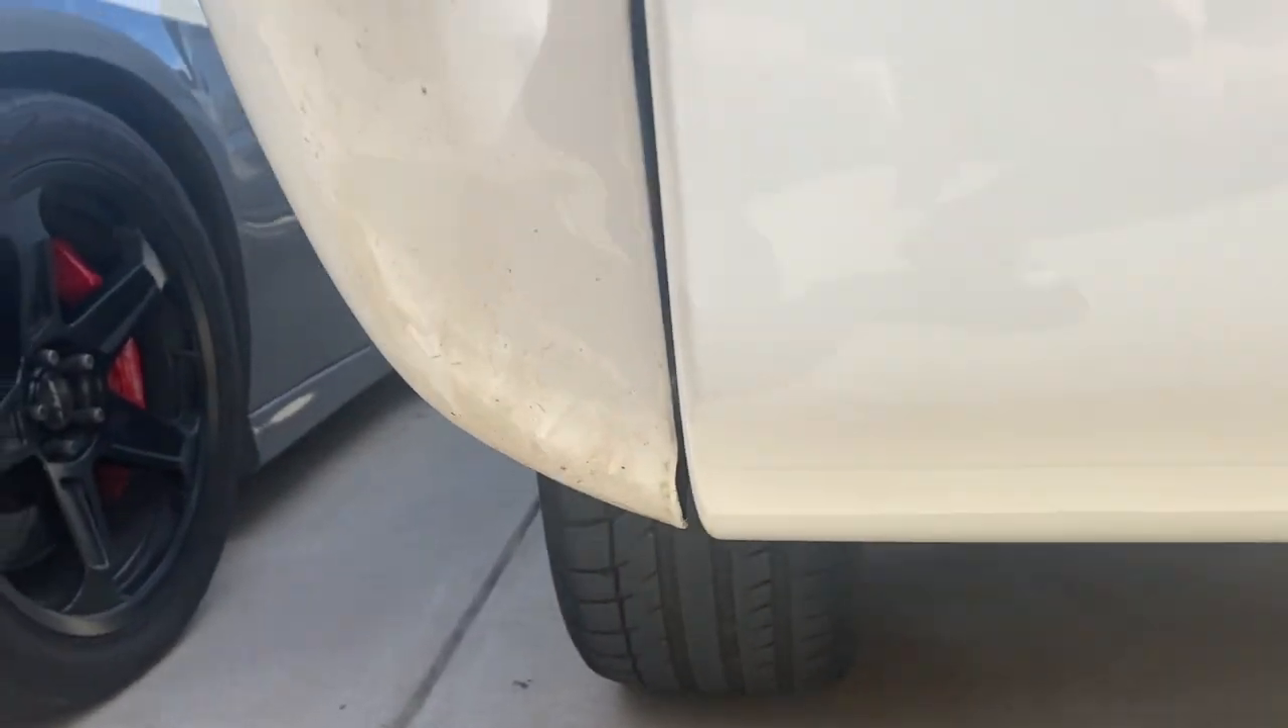The only thing that is a little weird to me is this weird little gap here.